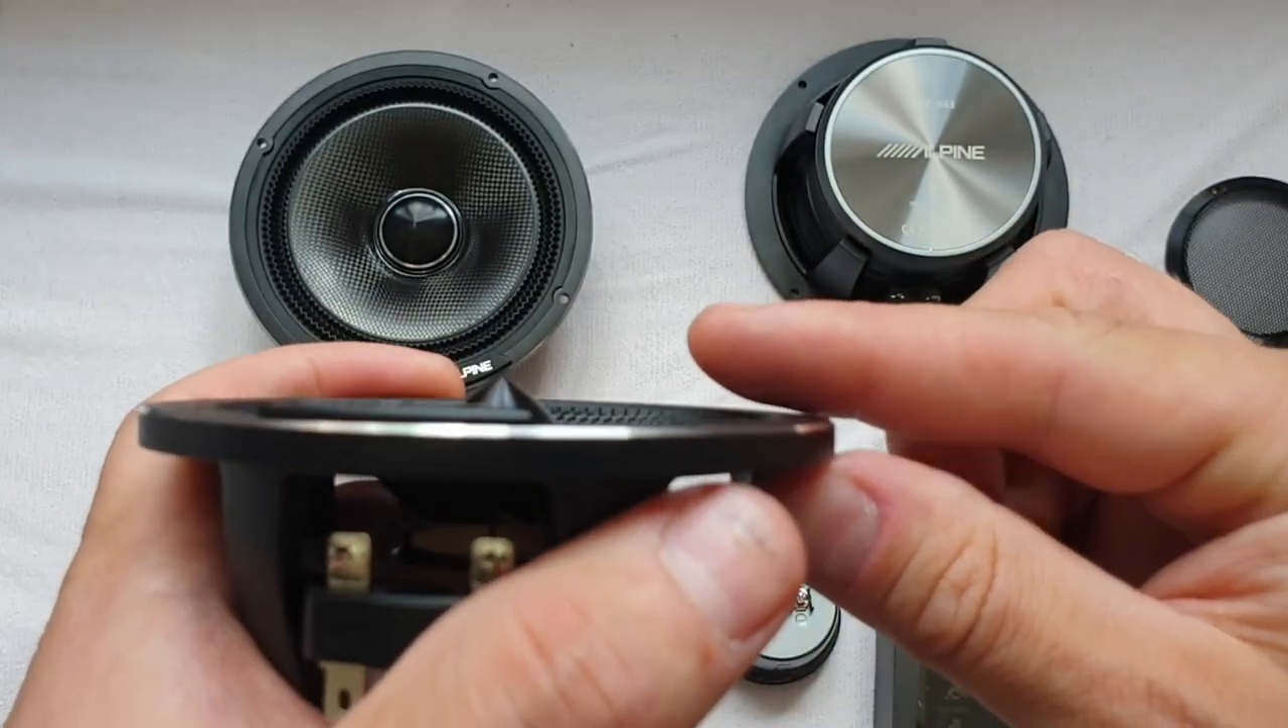This face plug like this you can see it is protruding from this so you cannot put because like the surround itself is kind of a flush but this one is protruding.